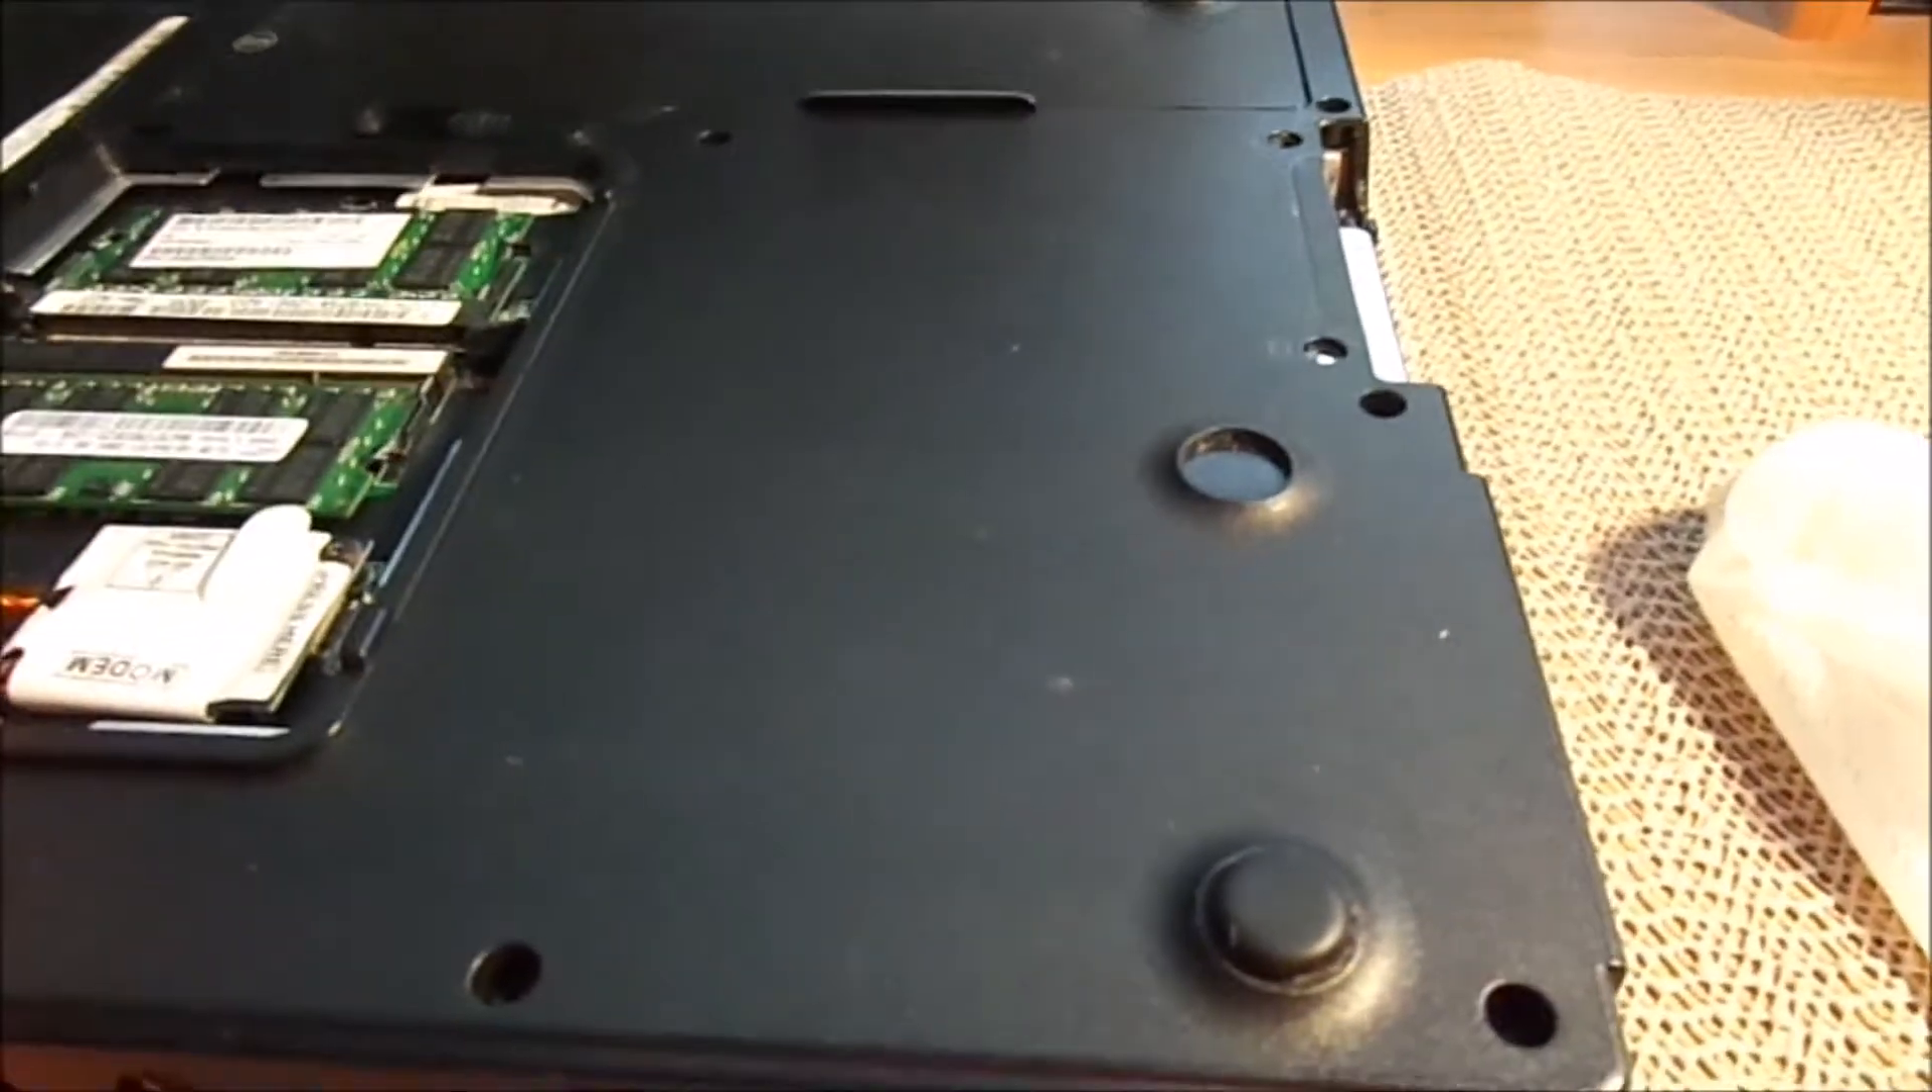I have not put all the screws back in this laptop yet, because when you take it apart again, you know, that'll just make it a little bit easier.